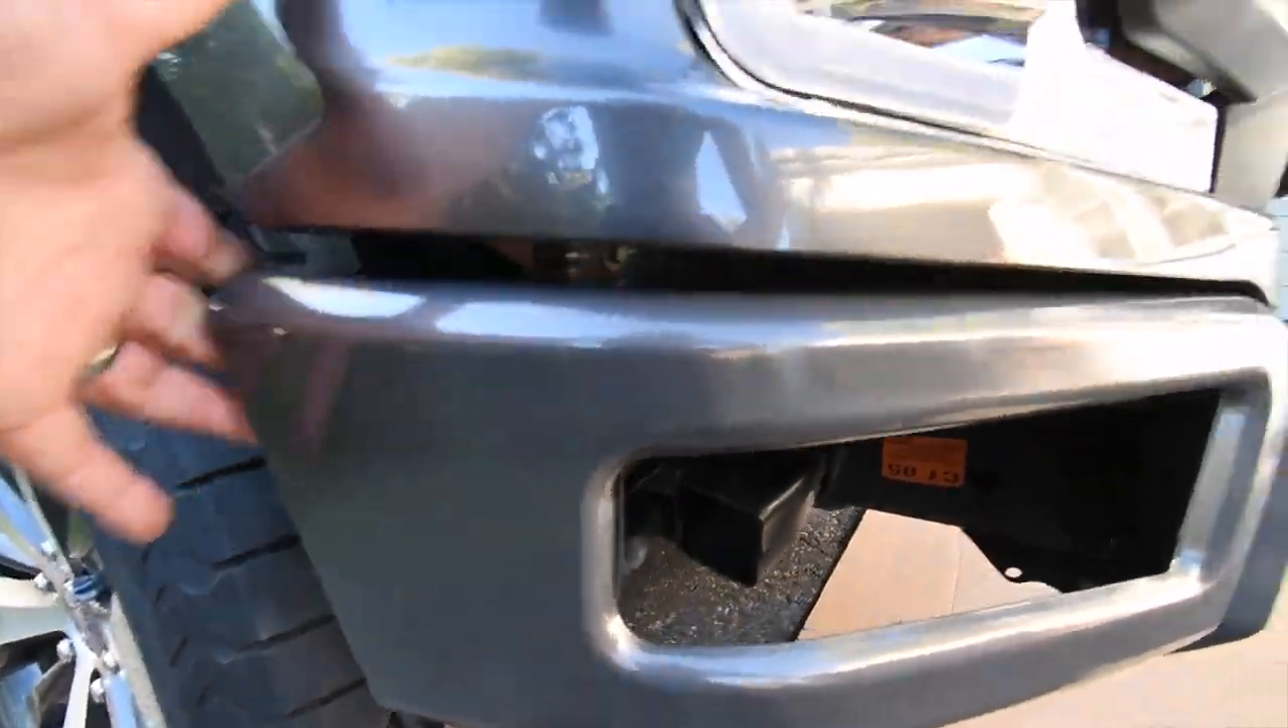When it comes to this bumper, as you can see, it did not sit right.